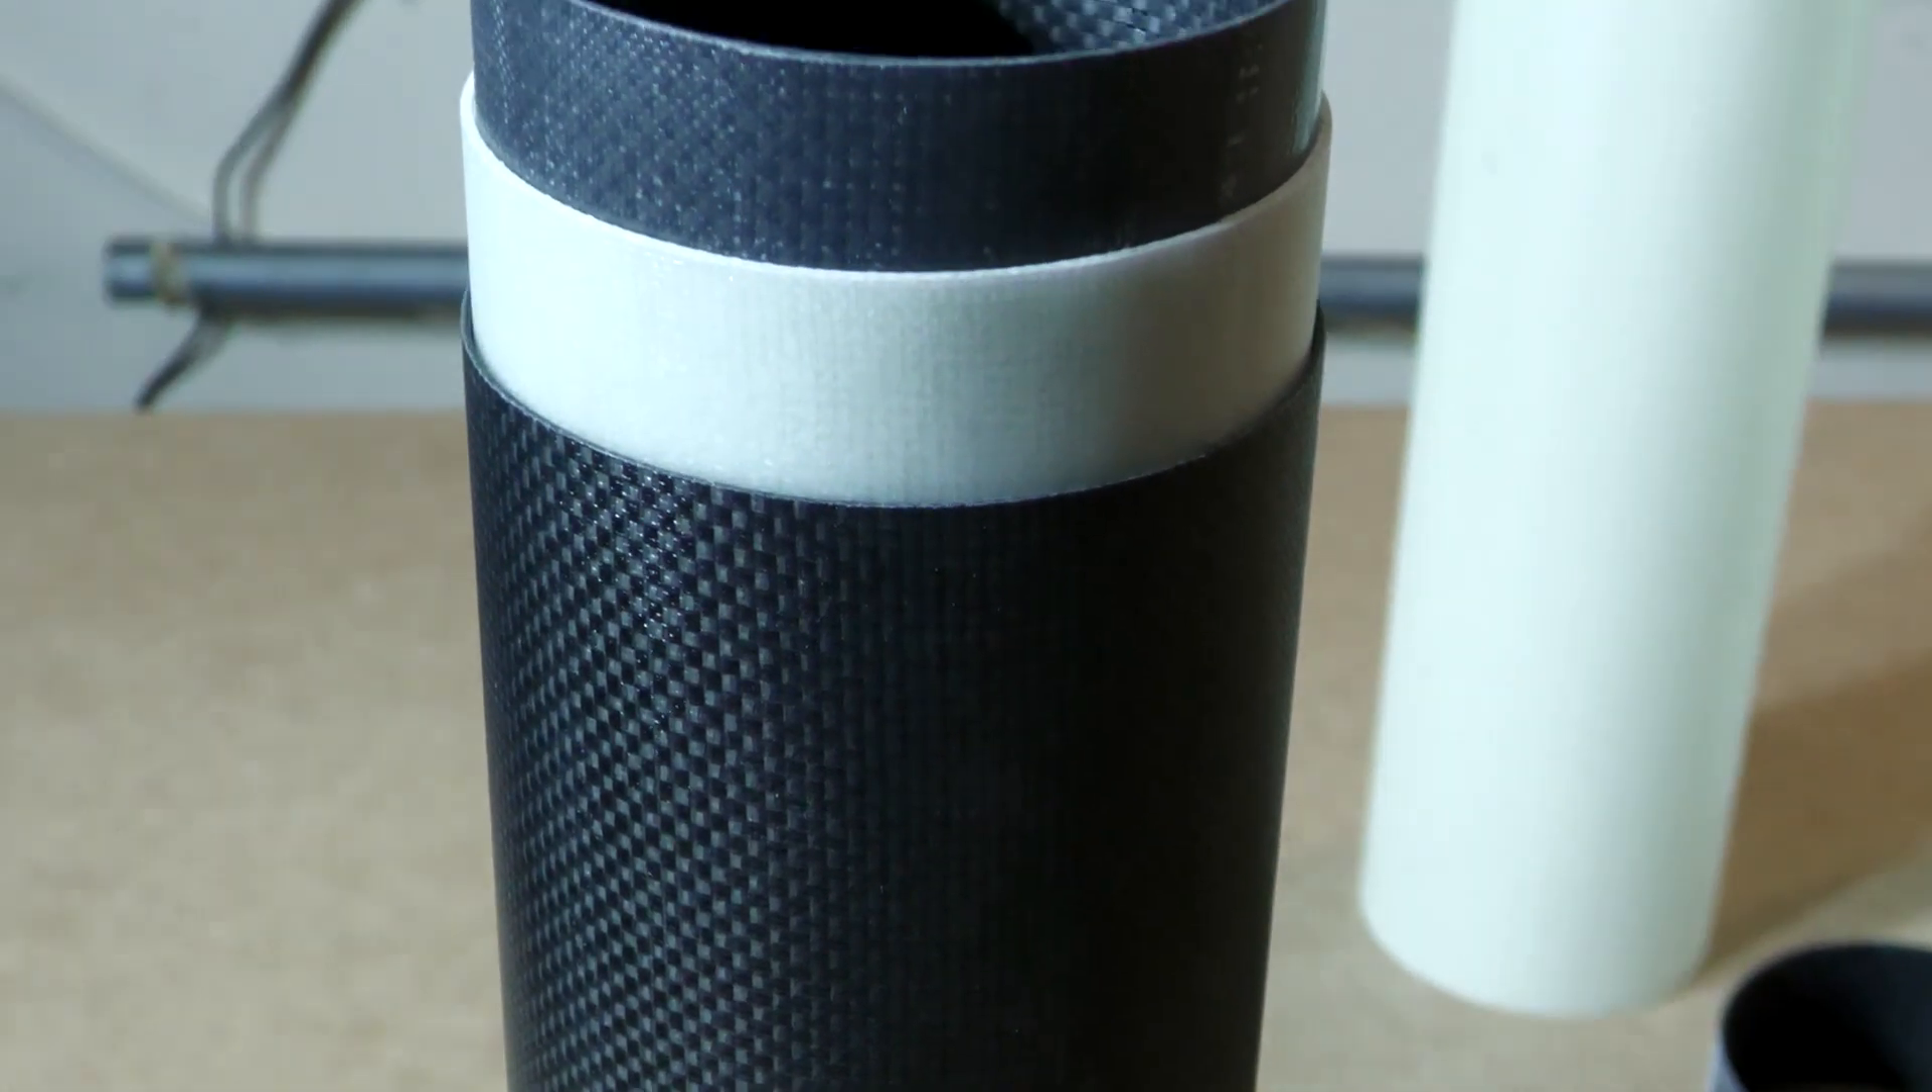And here are the three tube diameters neatly telescoping into one another.